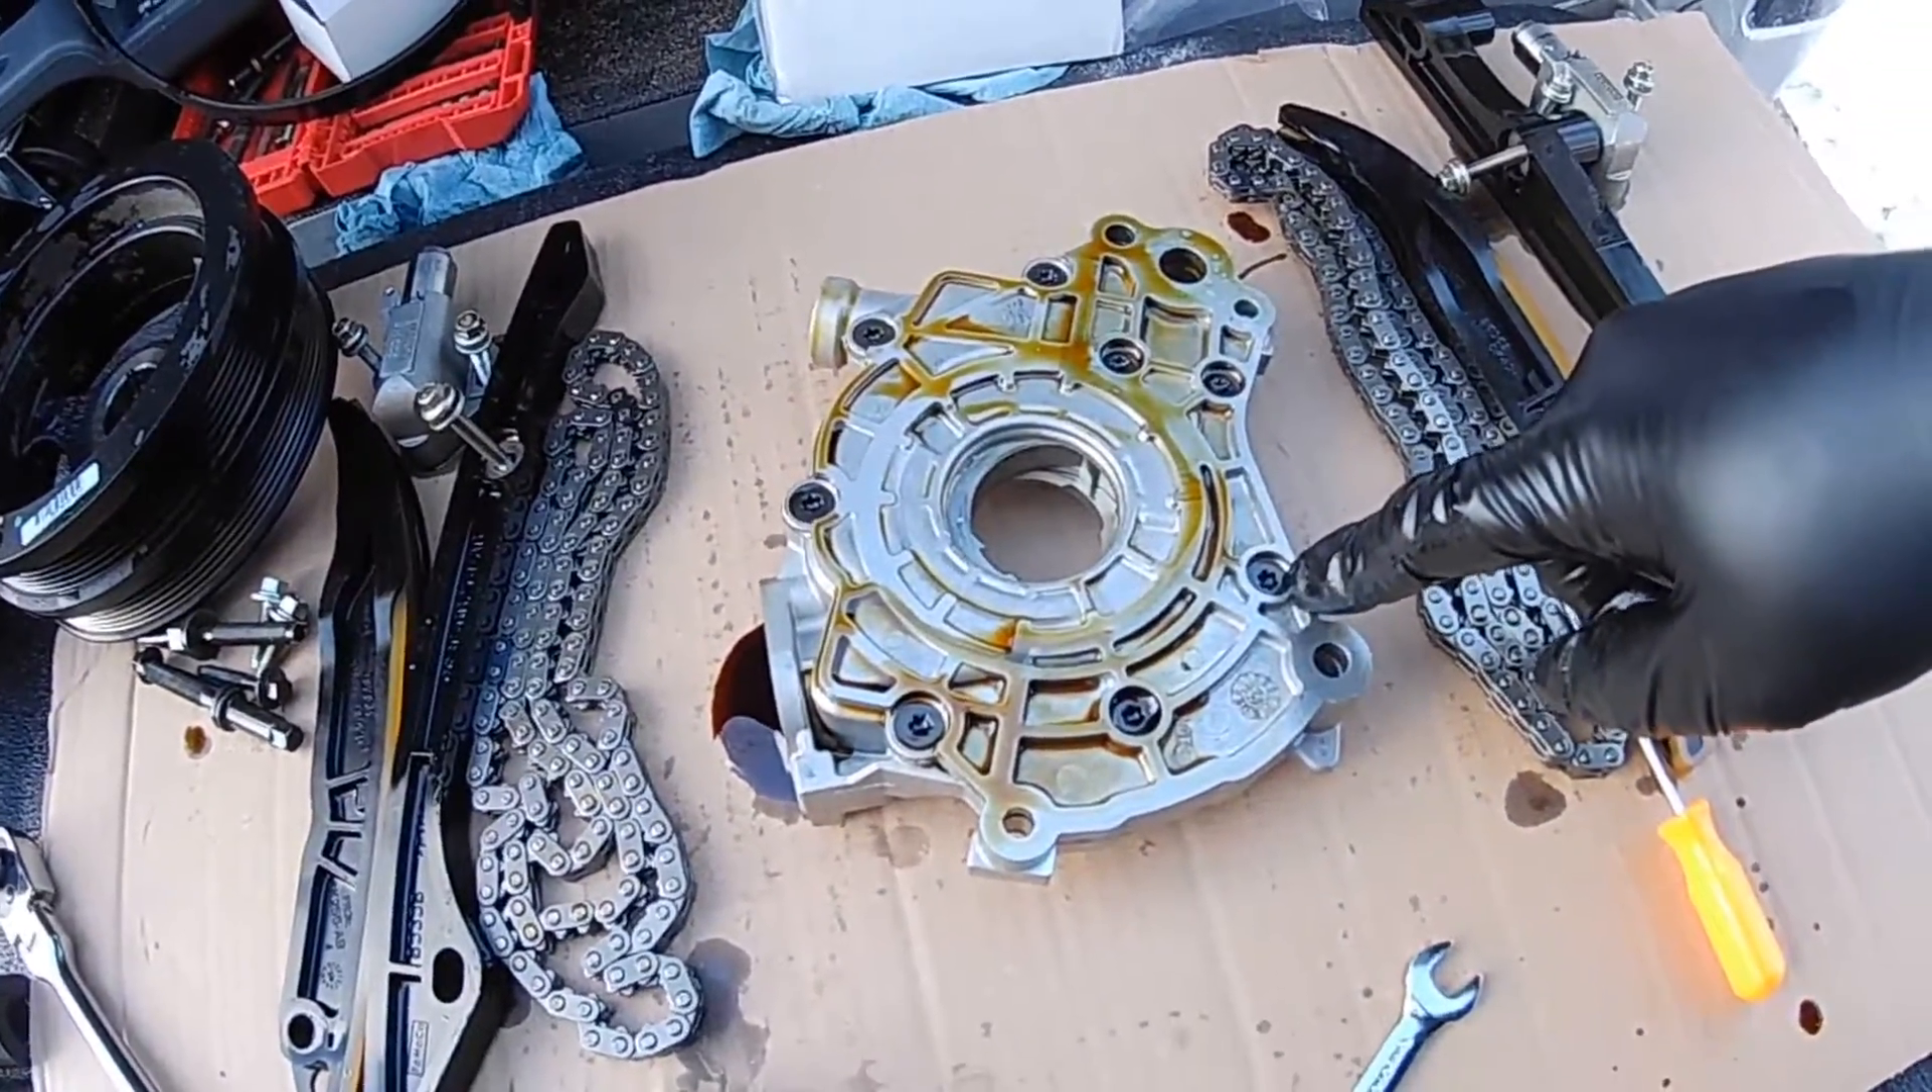So, yeah, we got our oil pump out.